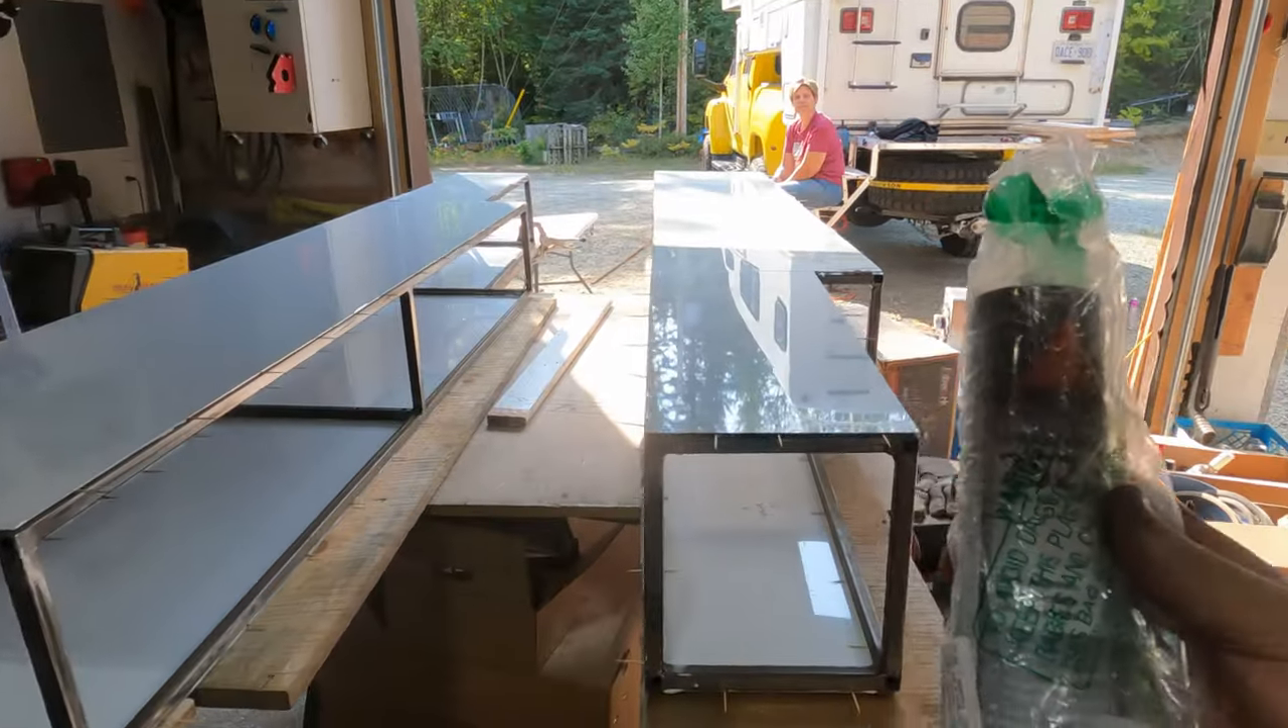Top and bottom panels are on both boxes.